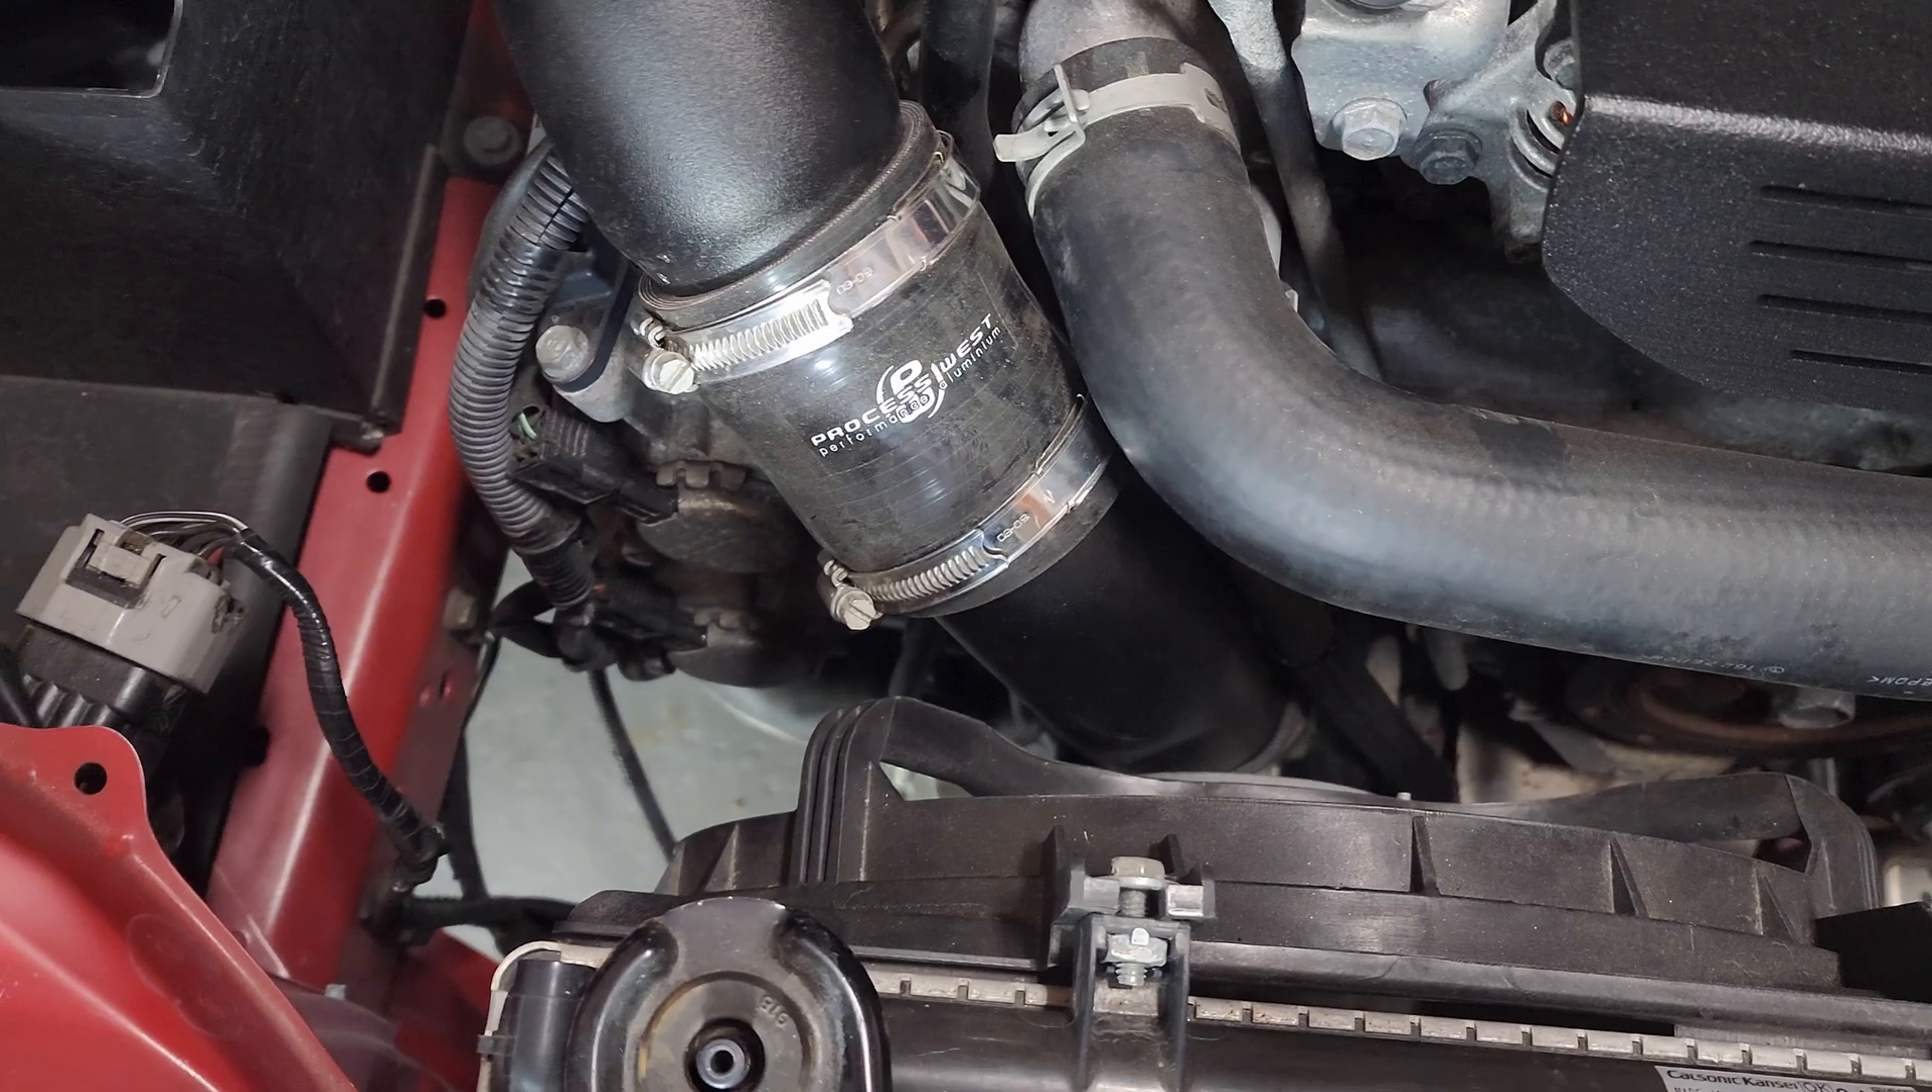And then from there, I reconnected my charge pipe. I wanted to make sure that everything is seated there properly so I don't have a boost leak.